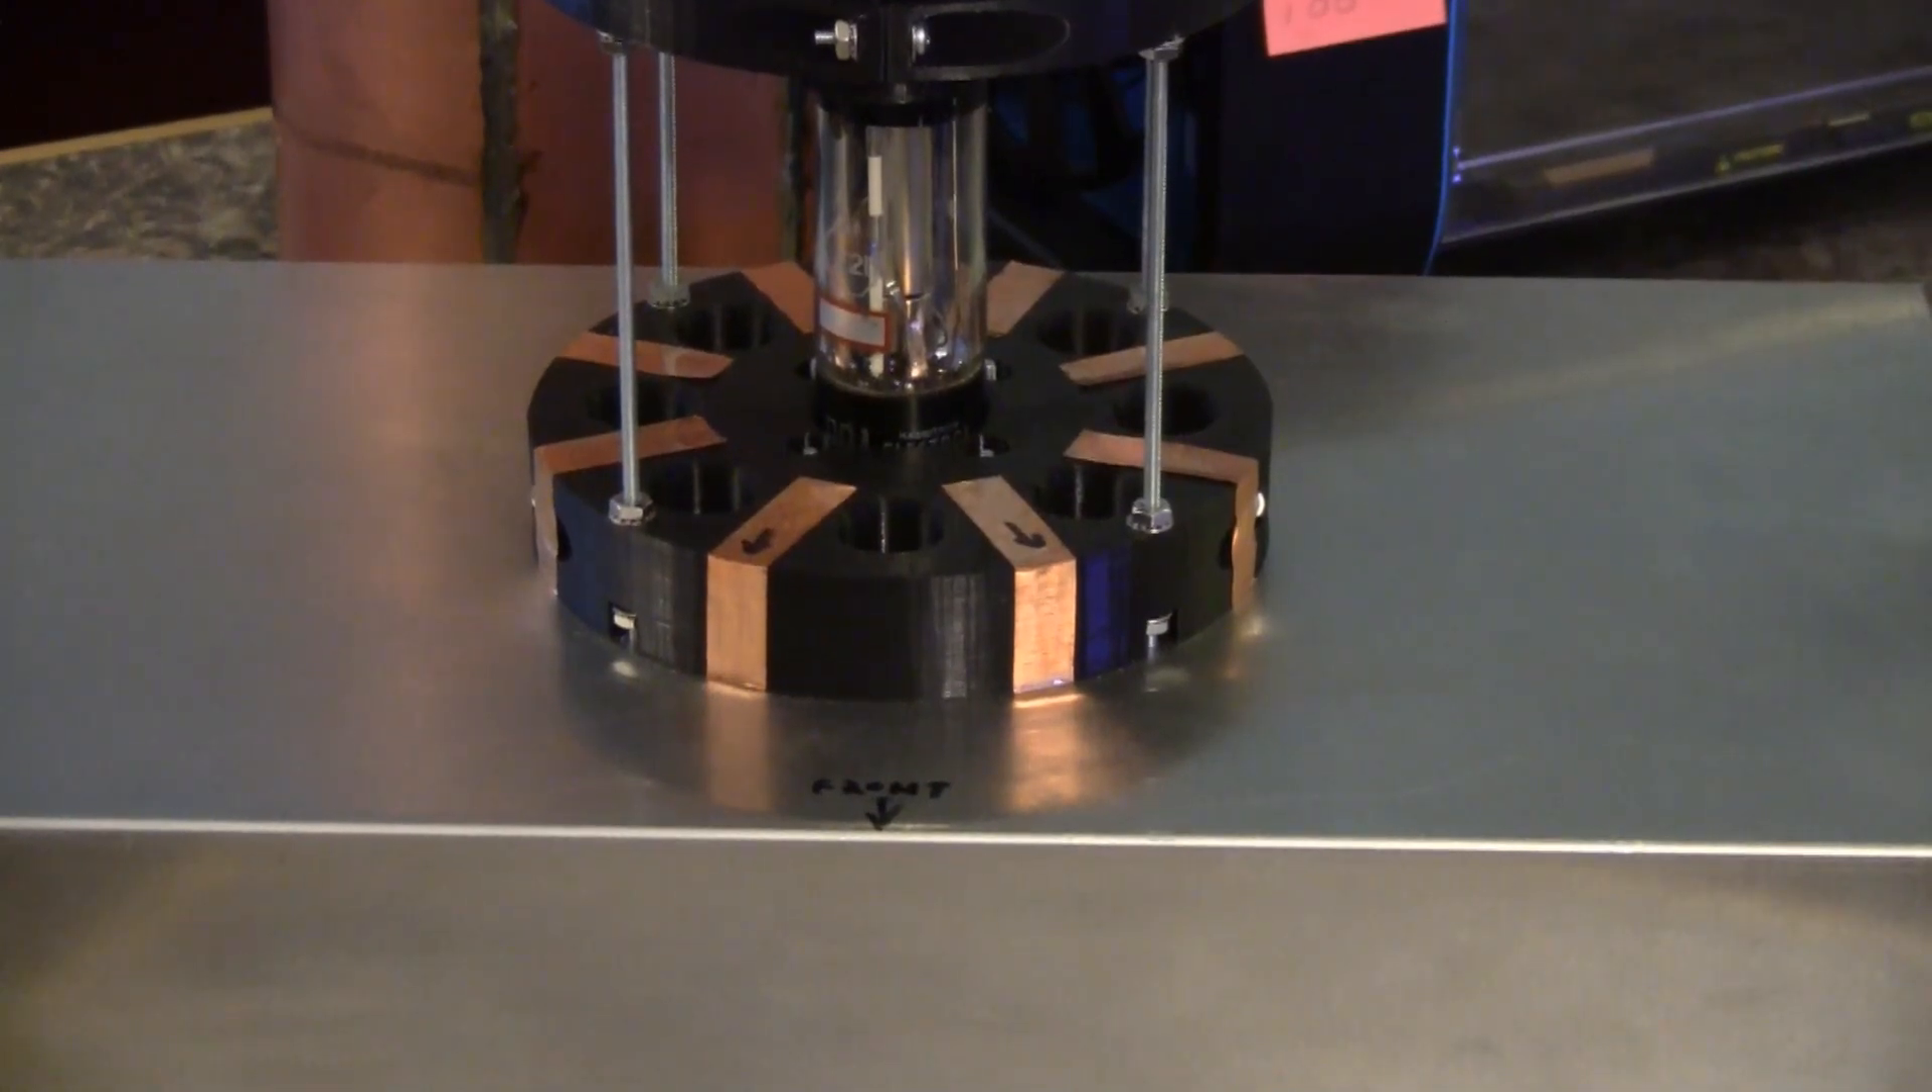The tube is in its supports and mounted to the aluminum chassis, which should be more than large enough to contain all of the necessary electronics.